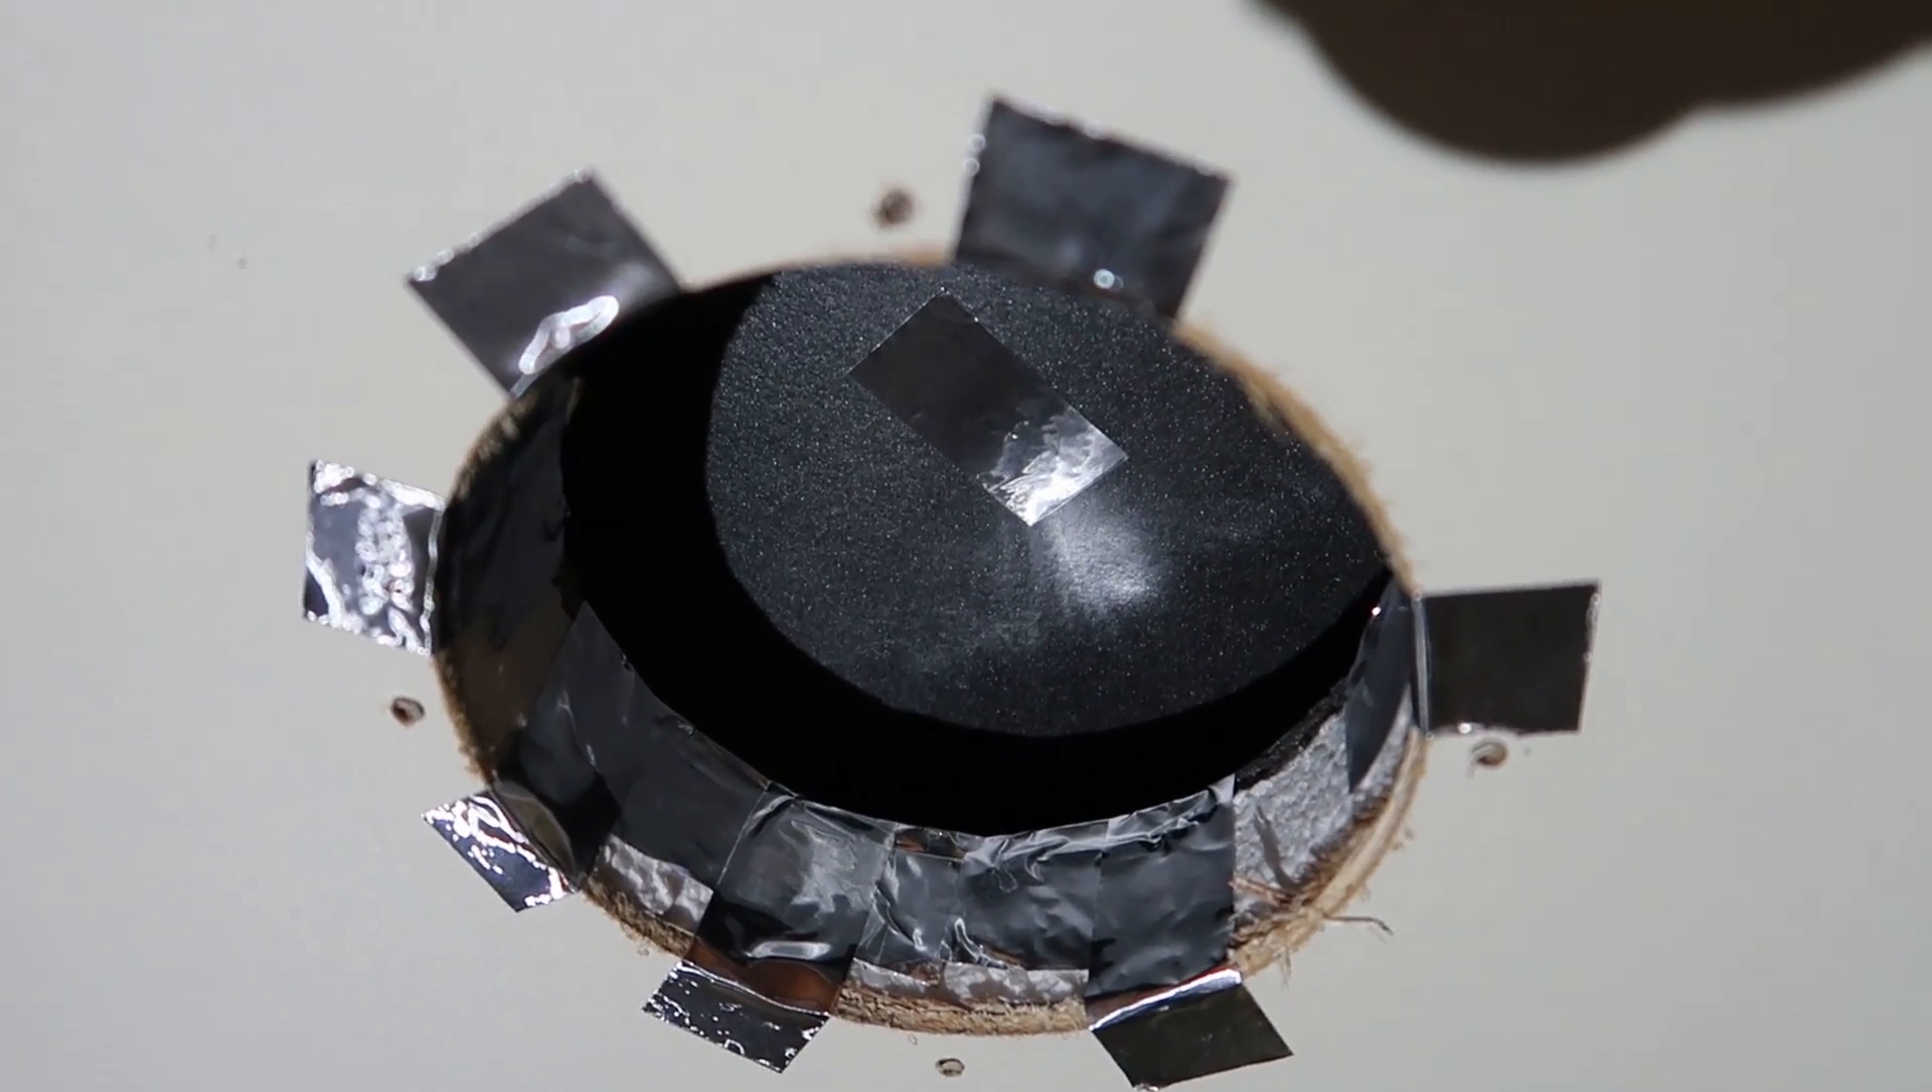So what I've done here with all that ugly aluminum foil tape is secured all three layers together so when the air conditioning is running I'm not actually just blowing cold air up into the ceiling cavity.